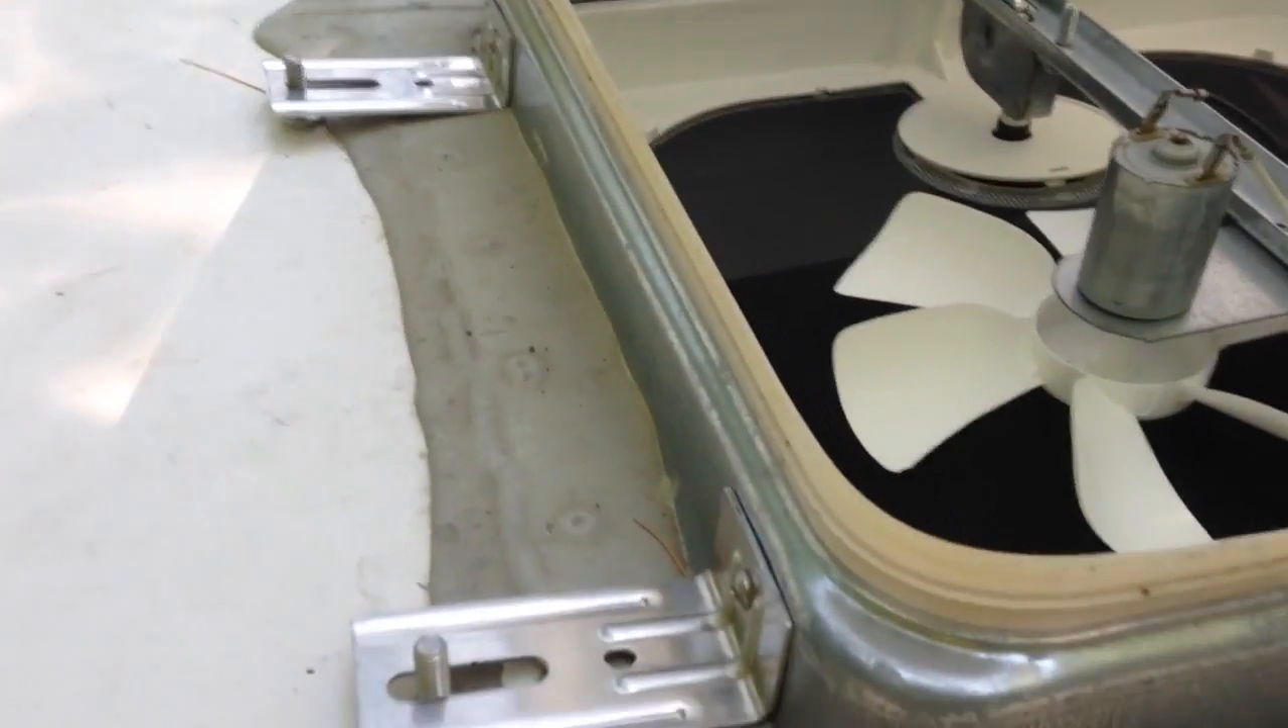Alright so I have the brackets installed on the flange.